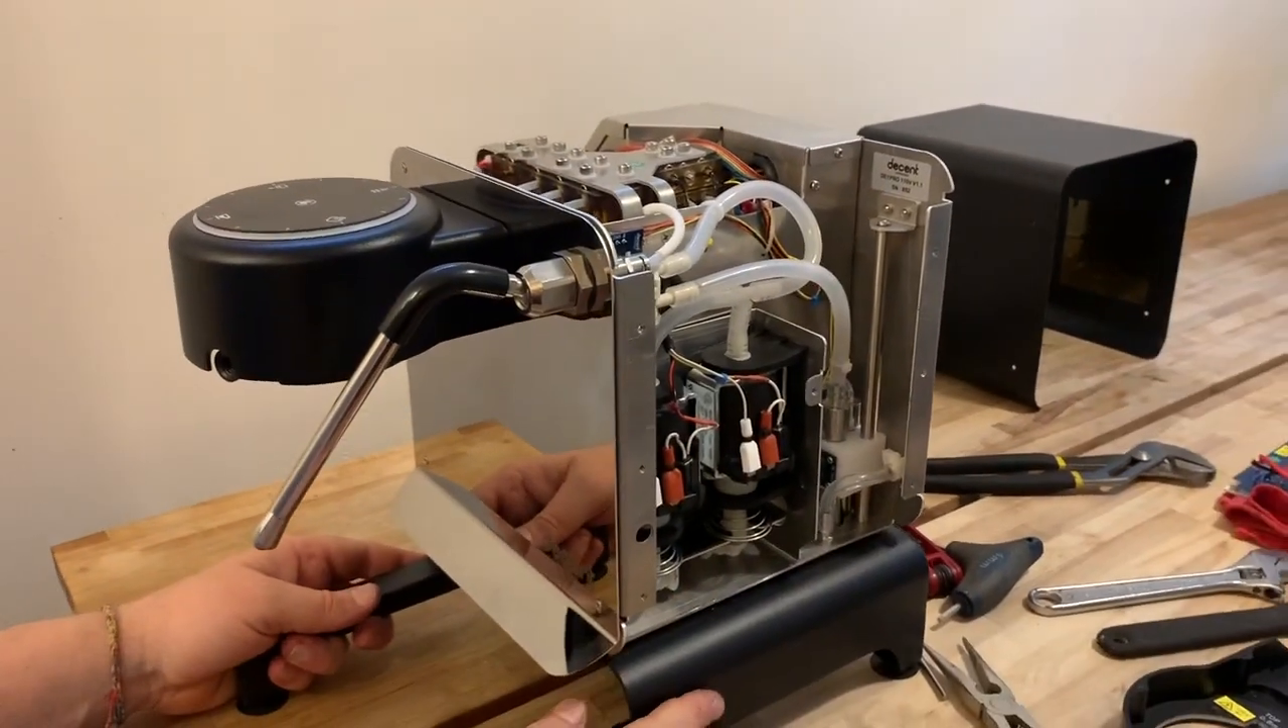So we have completed the project aside from reinstalling the main cover which is just those four t10 screws on either side and we'll get to that next.